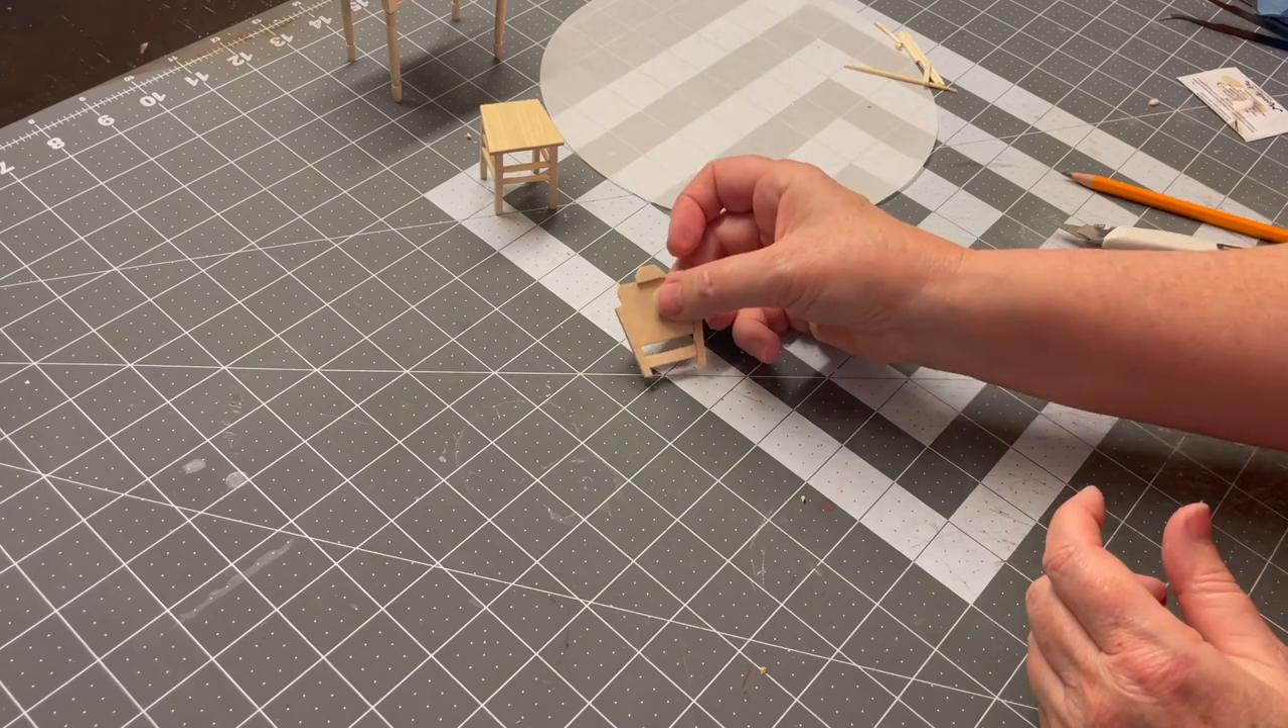And then once that's done, the only thing we have left then is to just install the back of the chair onto the base of the chair.